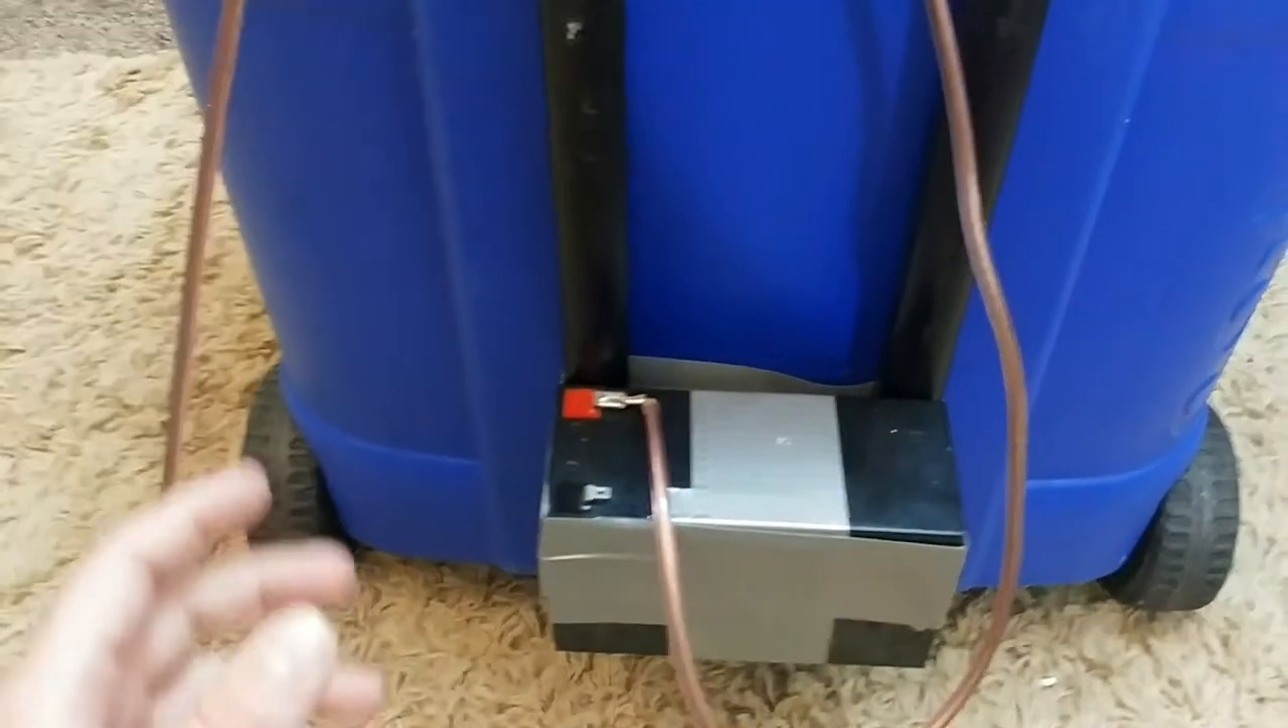And then I ran the ground right down here to the battery which I taped on and it's pretty sturdy it's gonna stay there.